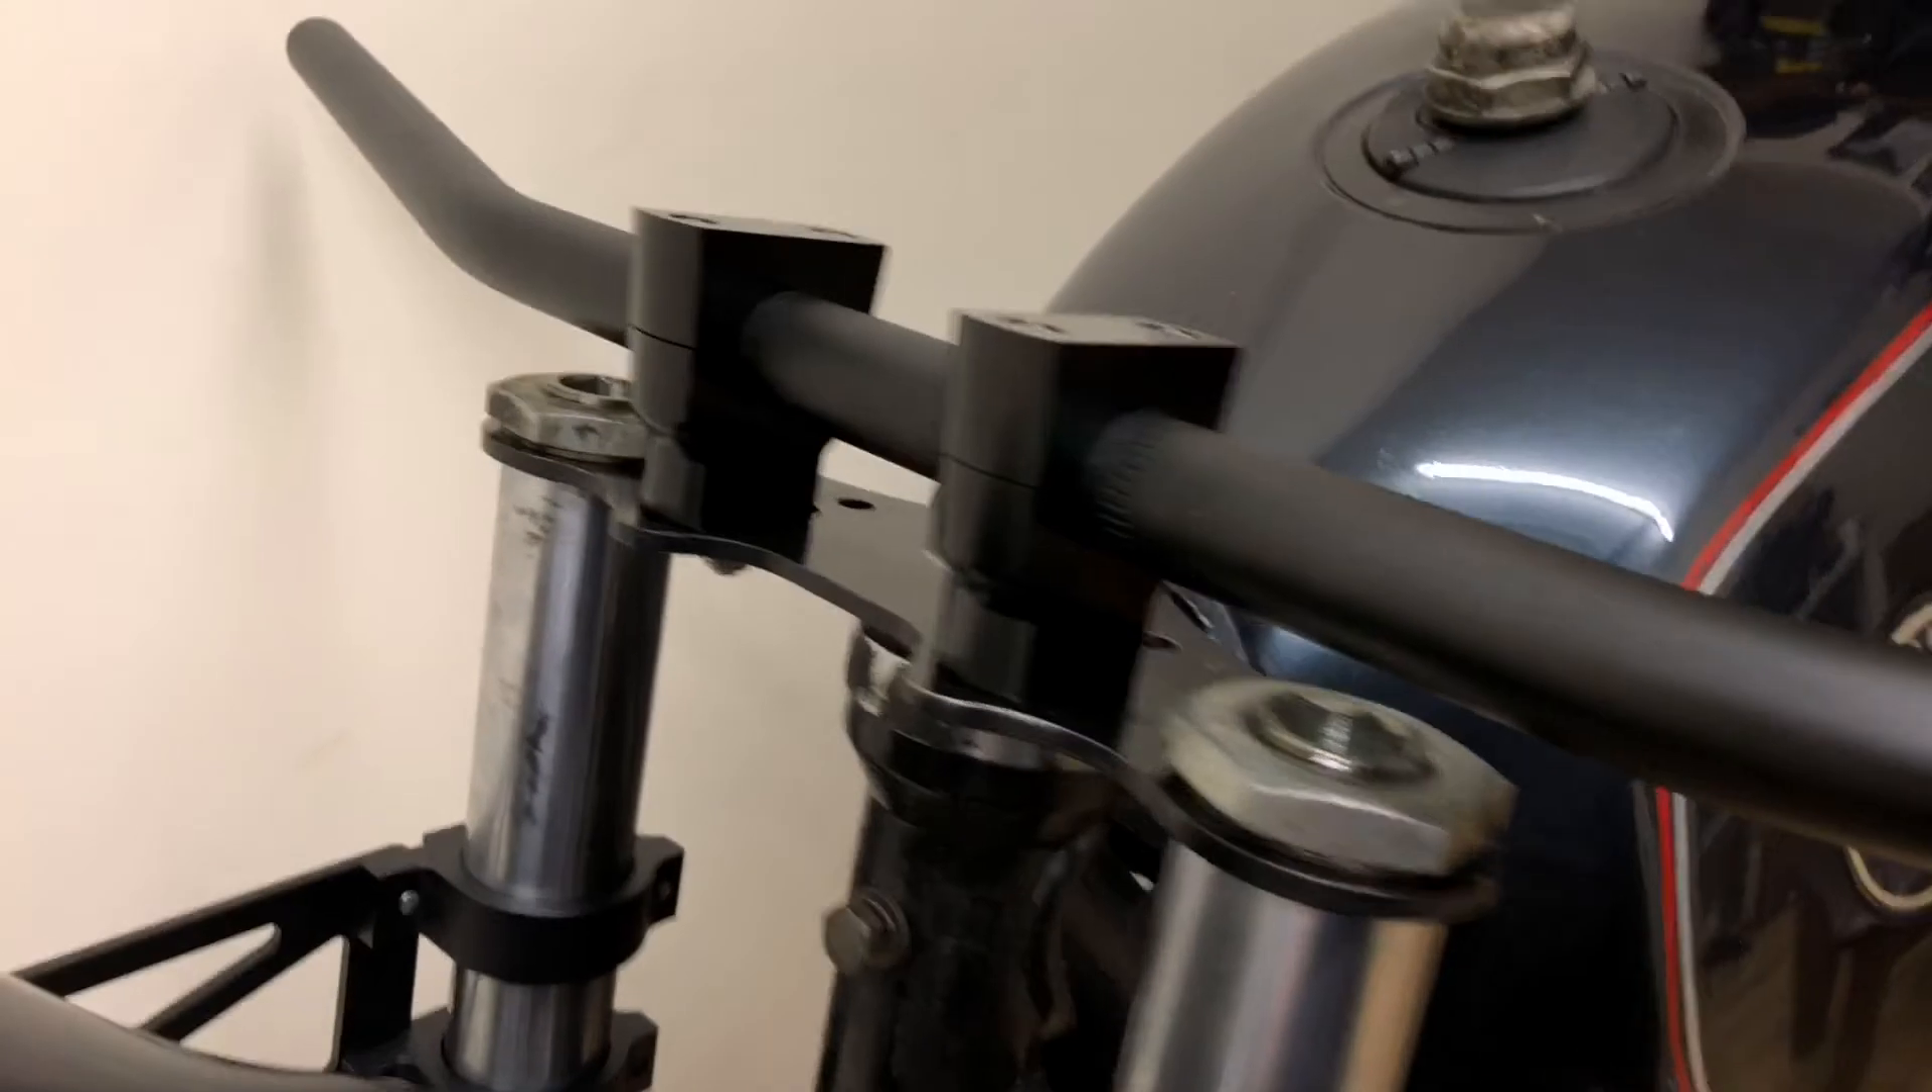You can see the the bar risers are in they look good.